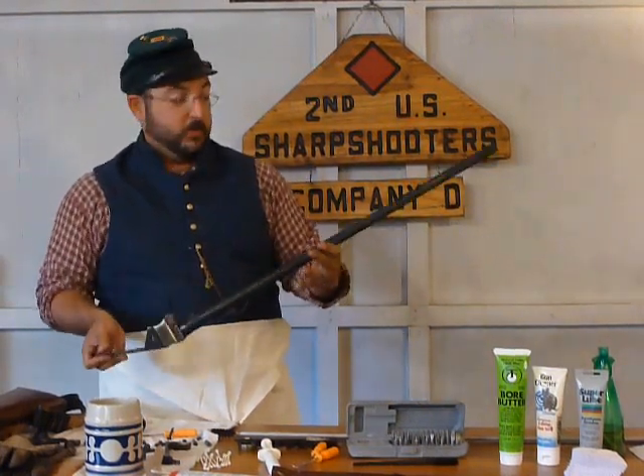So, just like that, all the wood, all the other trim is removed from the rifle.